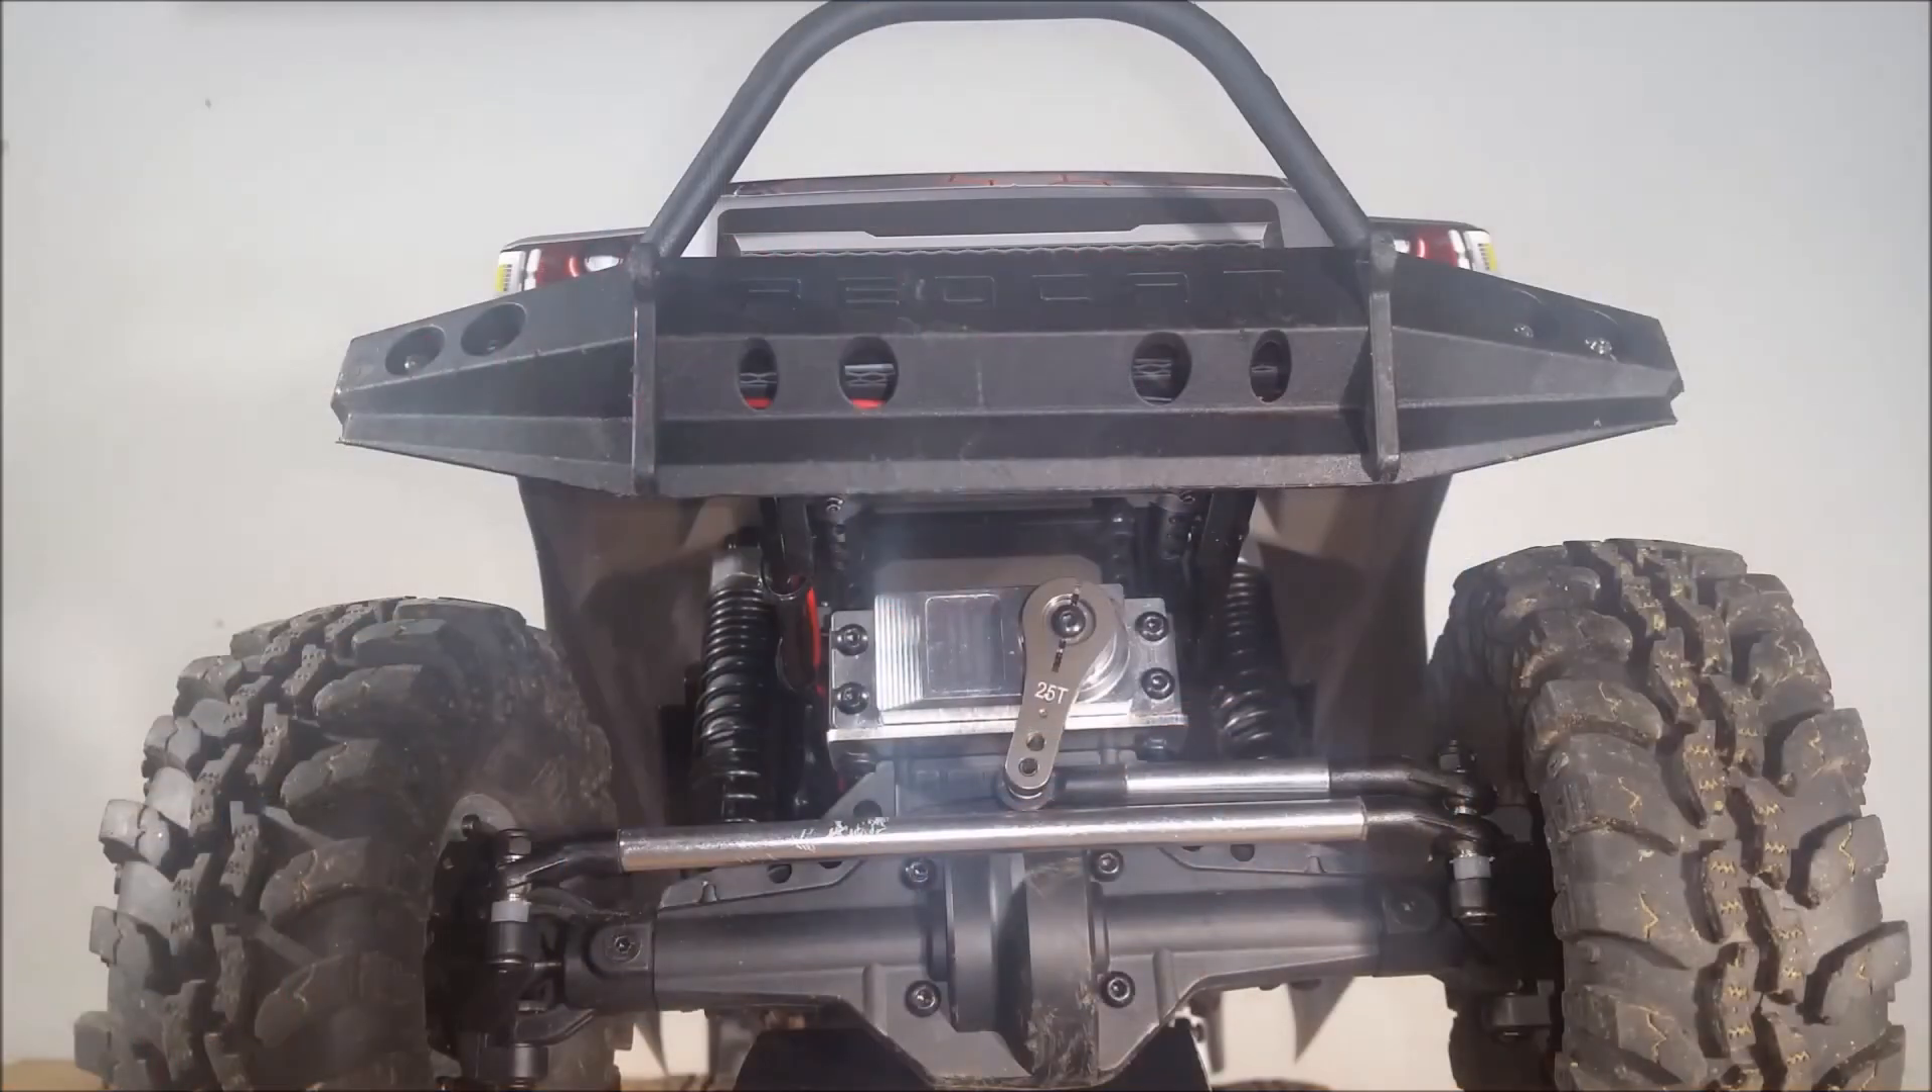So now we have the new servo installed.